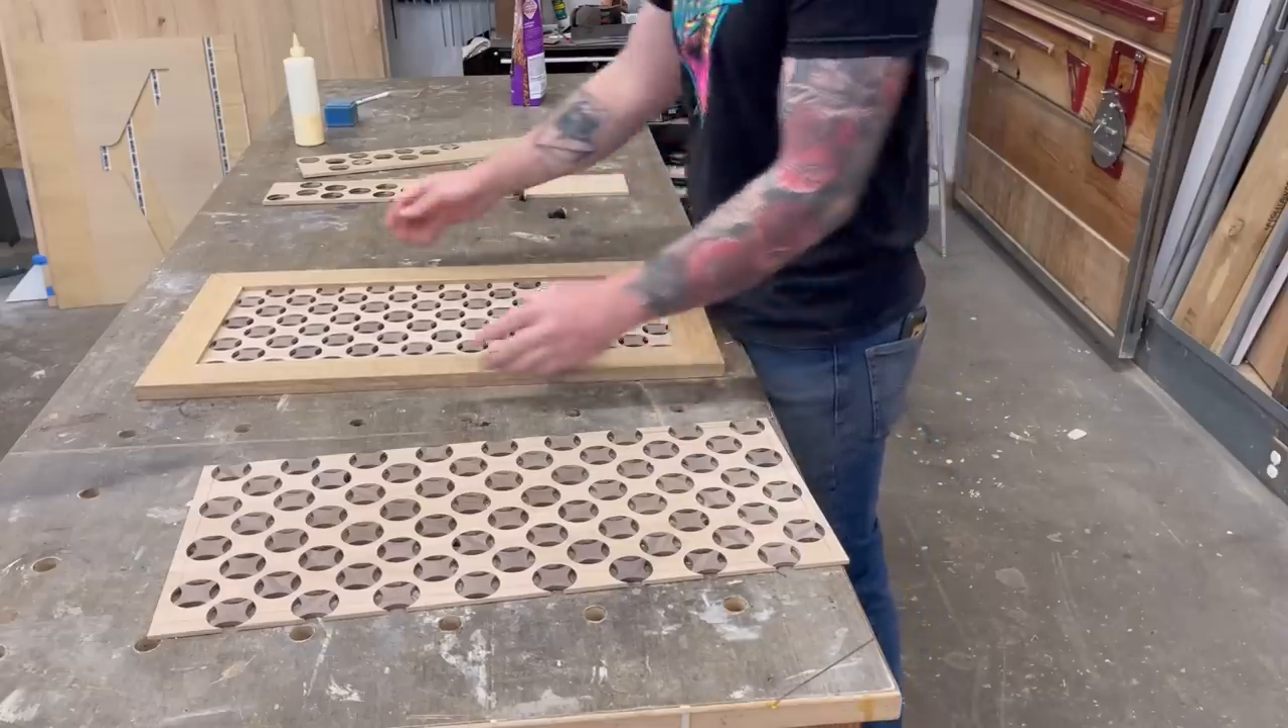So I test fit my panel inside my frame pieces and it fit.